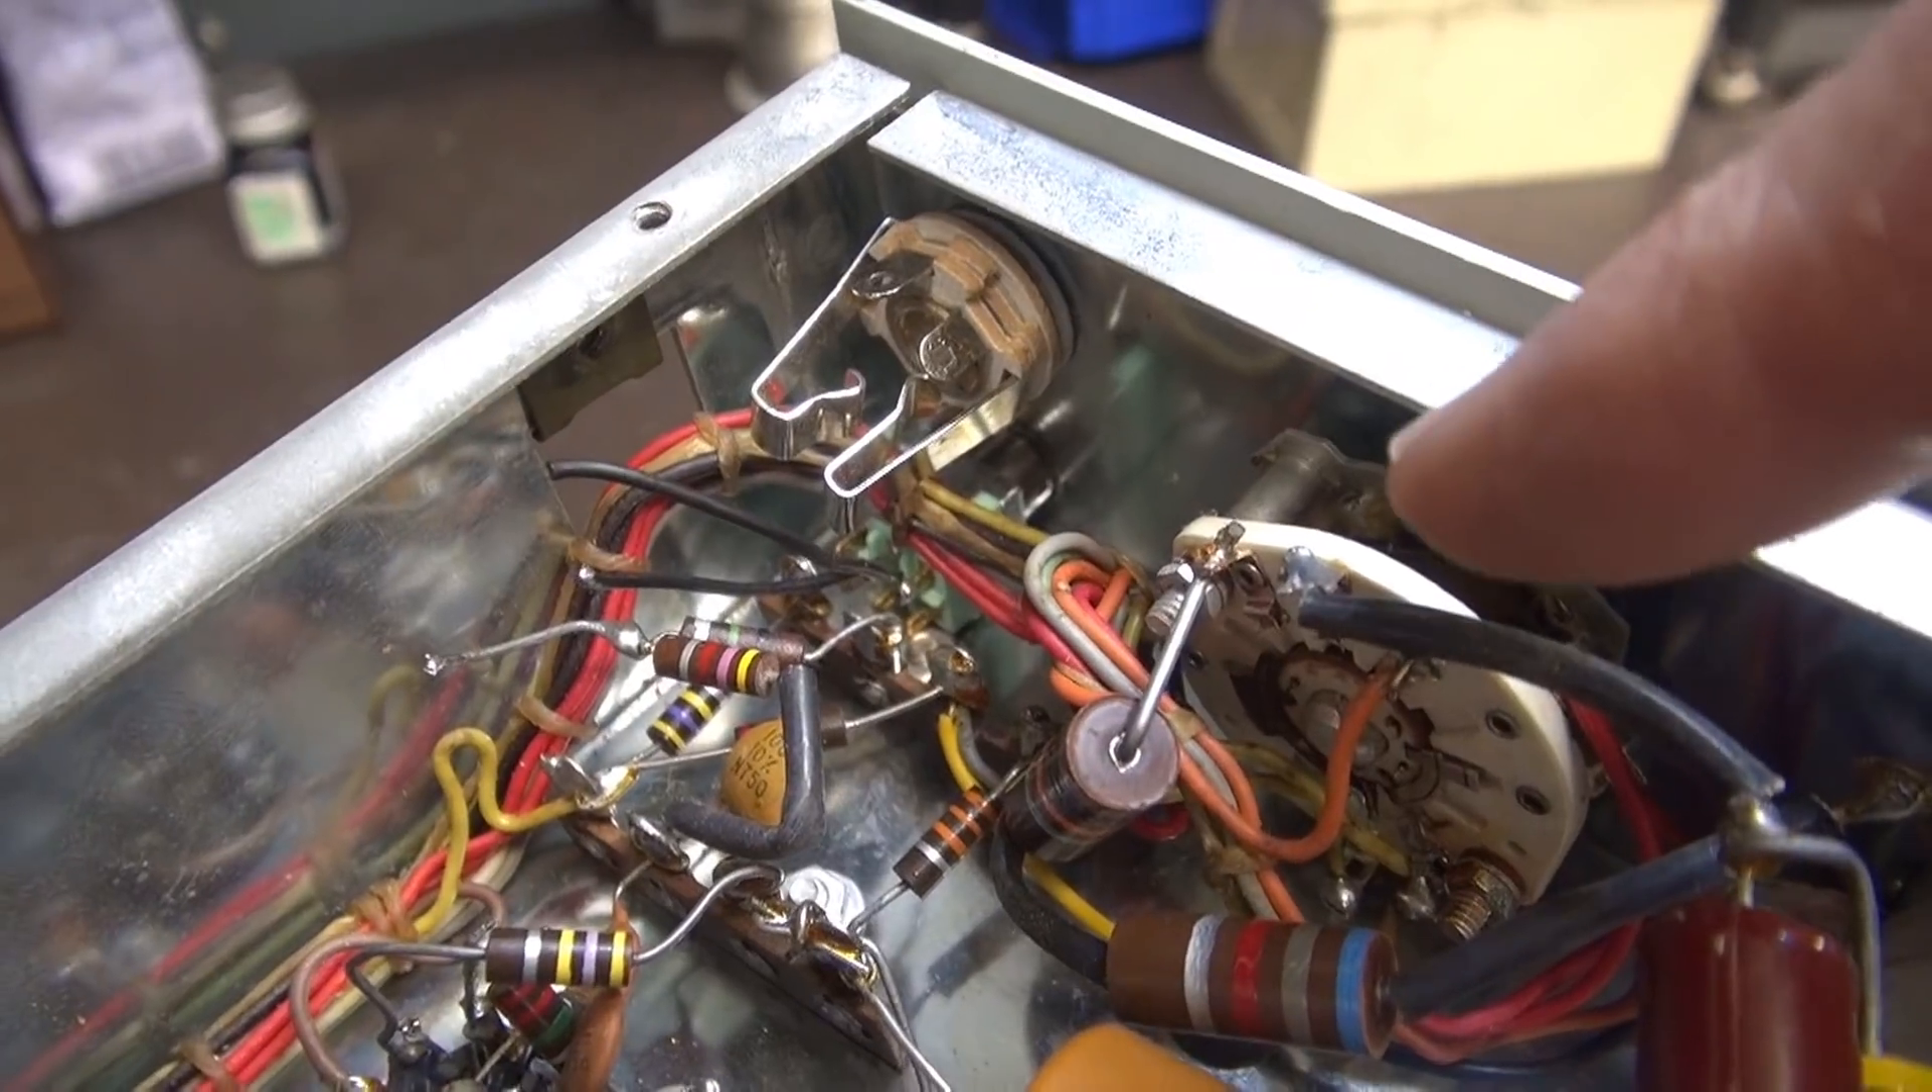Now there's the new mic jack installed I'm not going to wire these at this point.